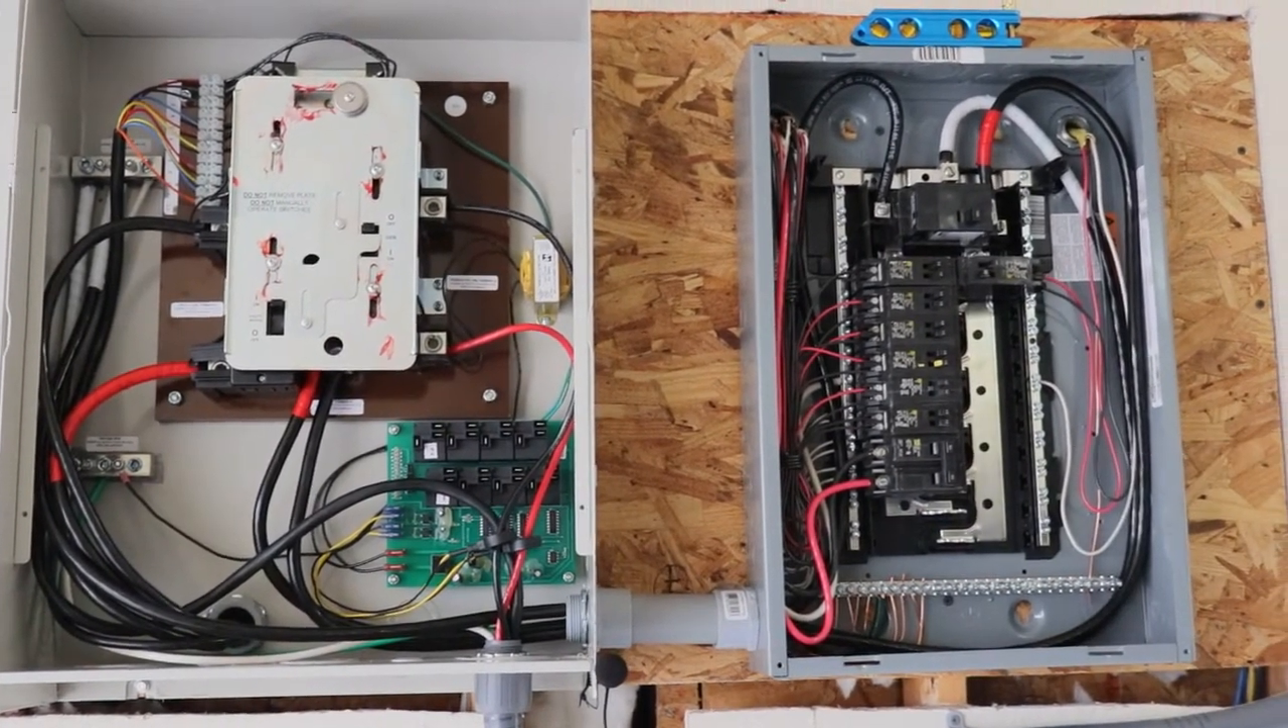Now, everything is complete, hooked up. Here you have your automatic transfer switch and your sub -panel.